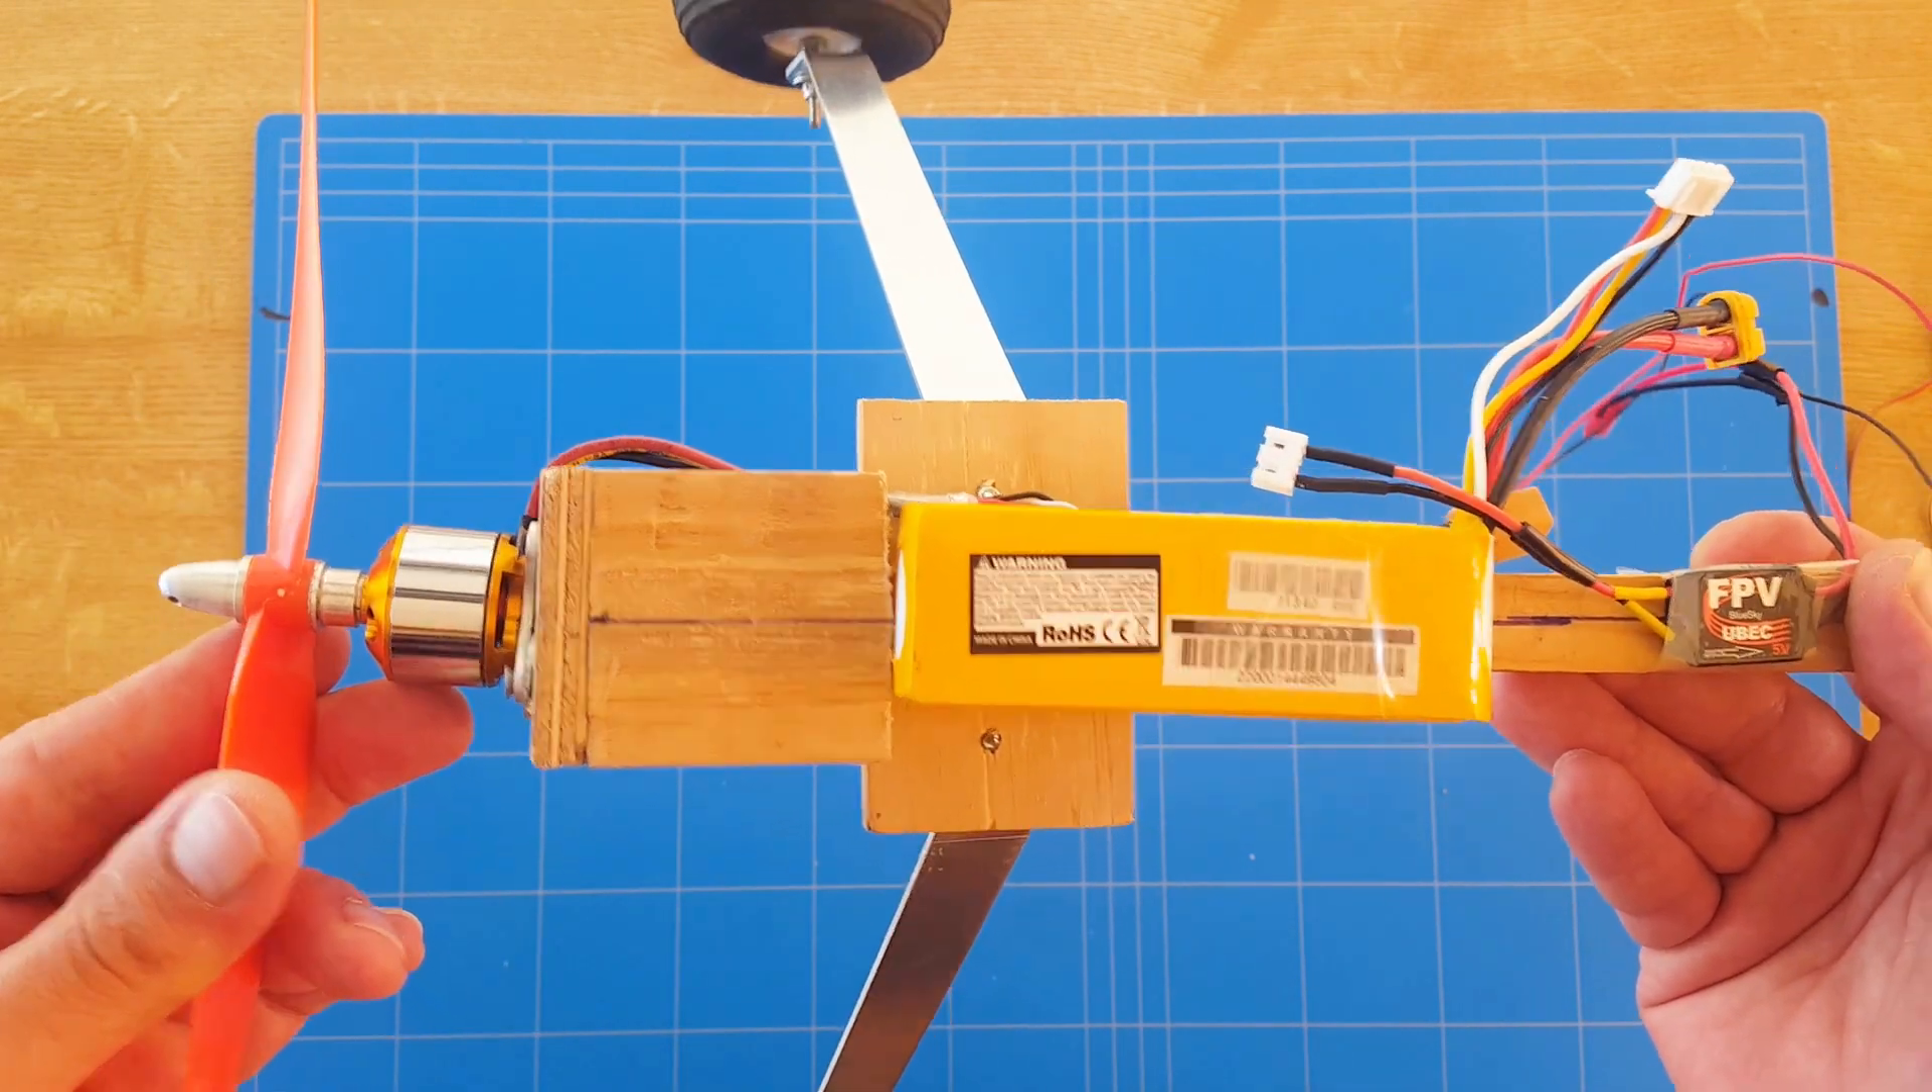We have added all the components Even the propeller Now we only have to add the tail.